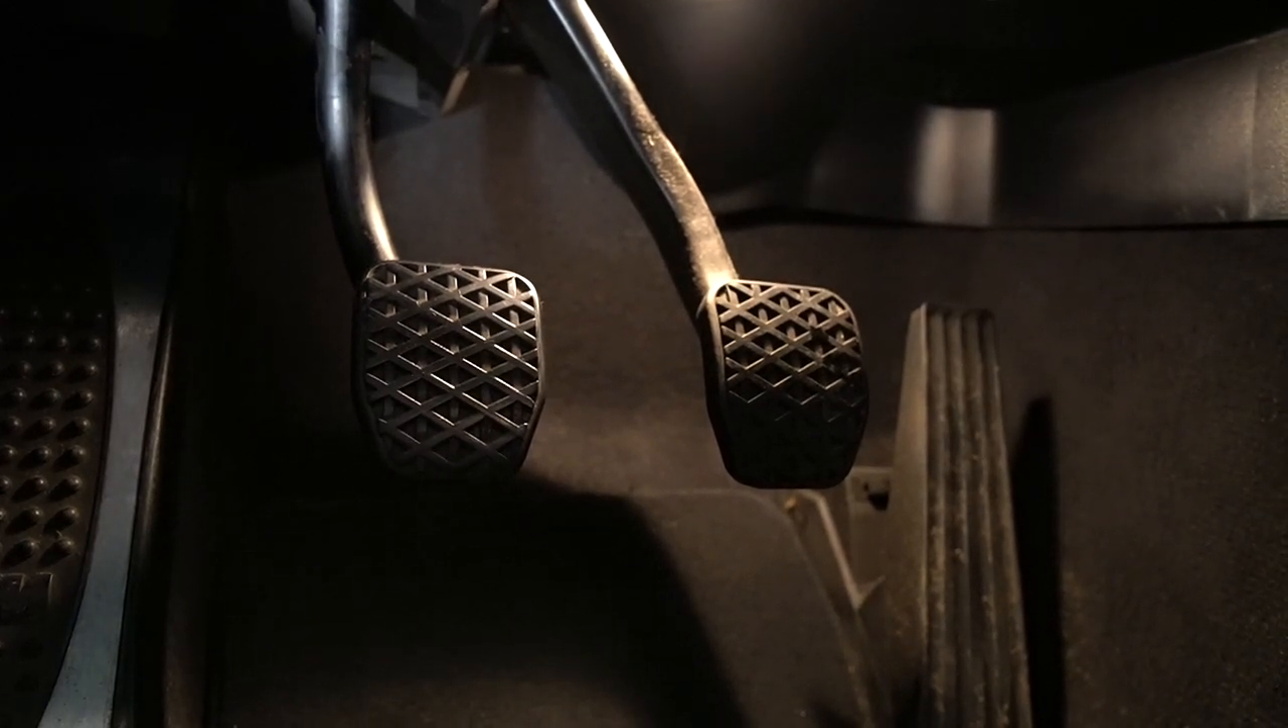Once you're all done put the kick panel back up and that's it guys you got your UCP clutch pedal installed. And just look at that it's aligned with the brake pedal now.